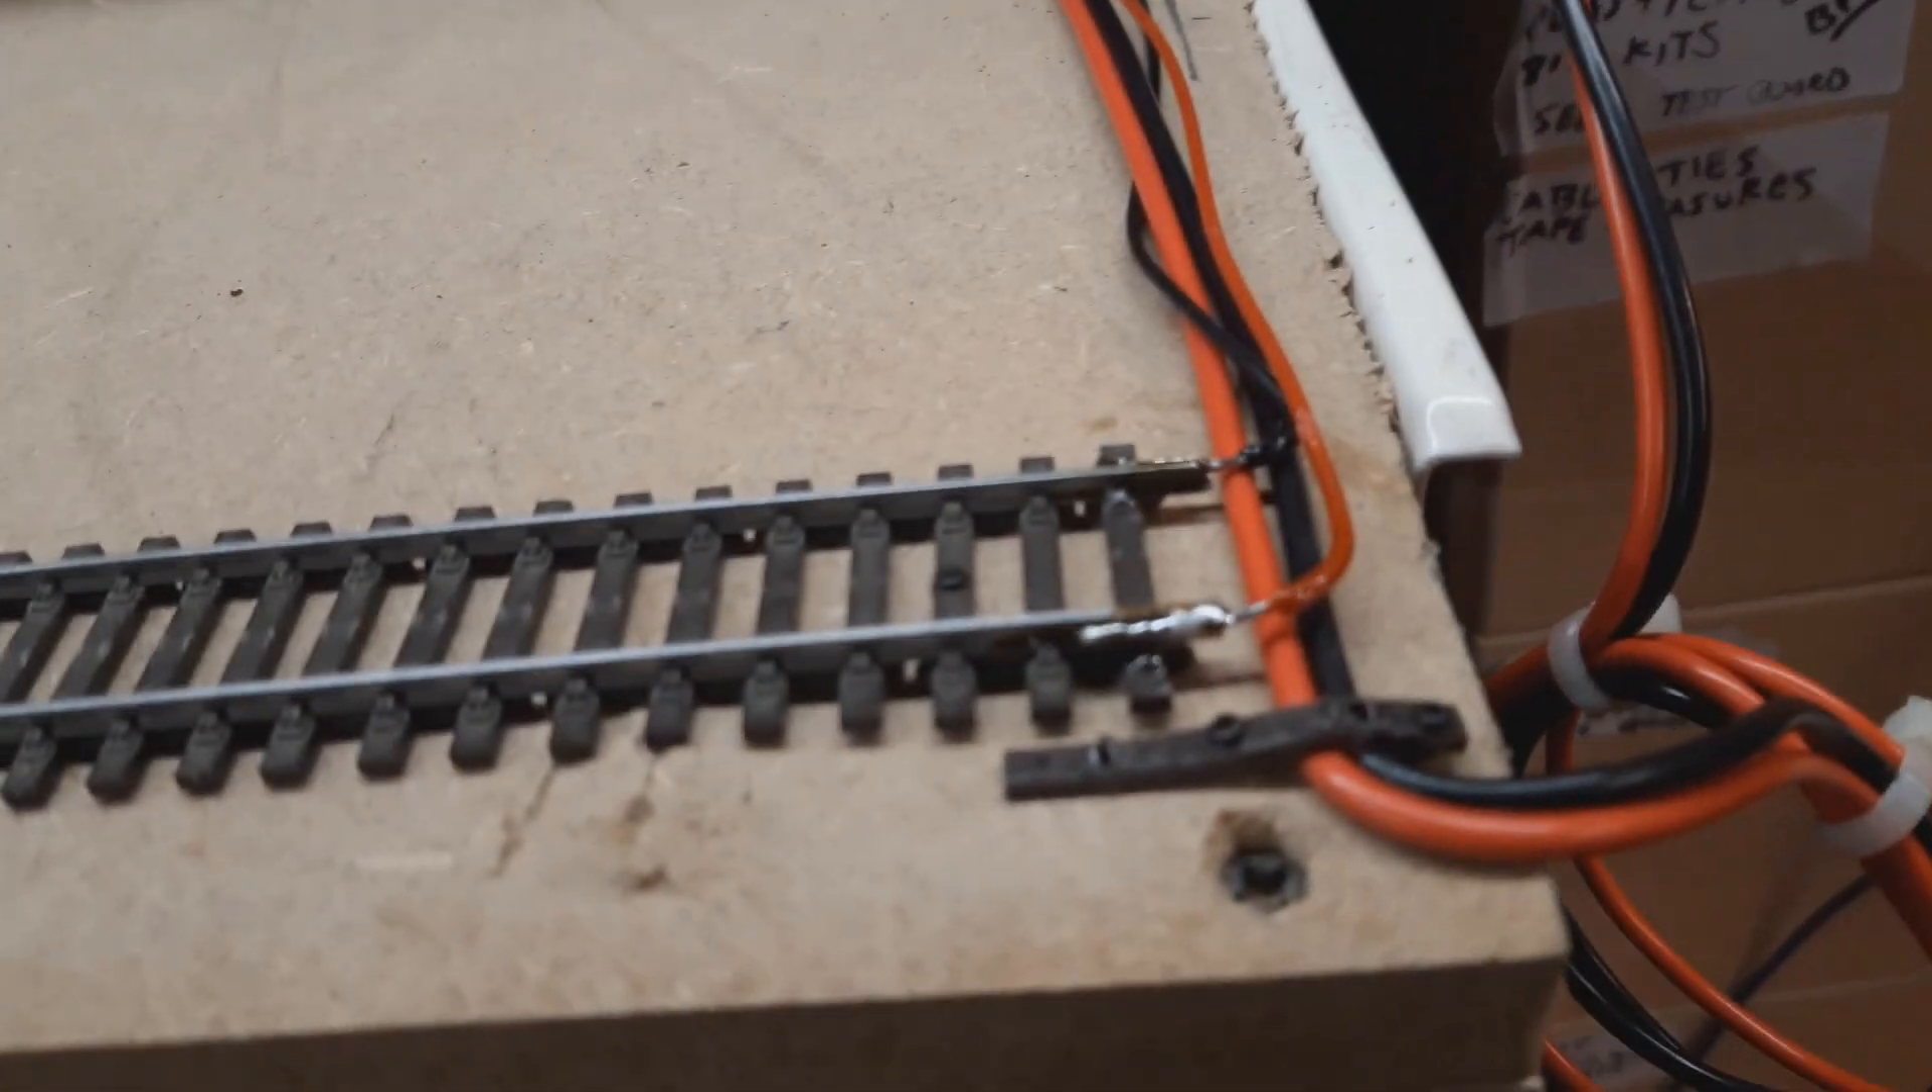Okay so I've screwed the old bit of track down cleaned the ends soldered them used a bit of sleeper as a bracket.